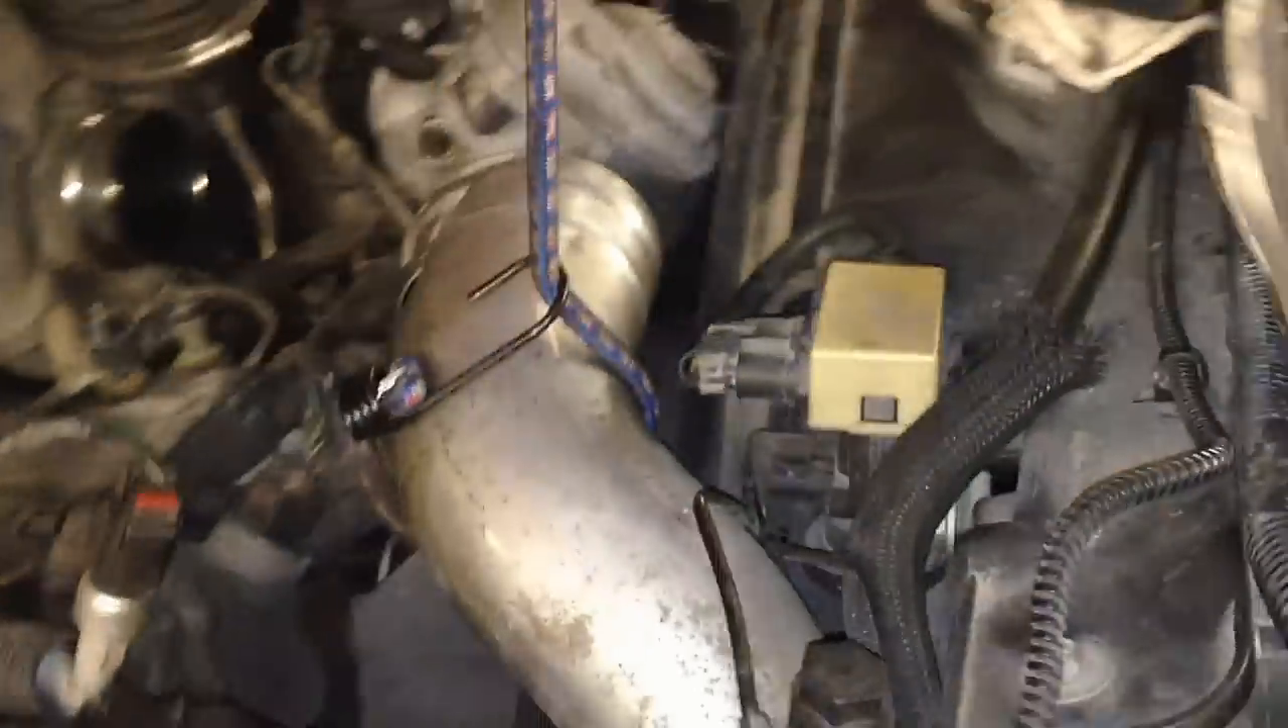I took this CAC tube and put a bungee on it.